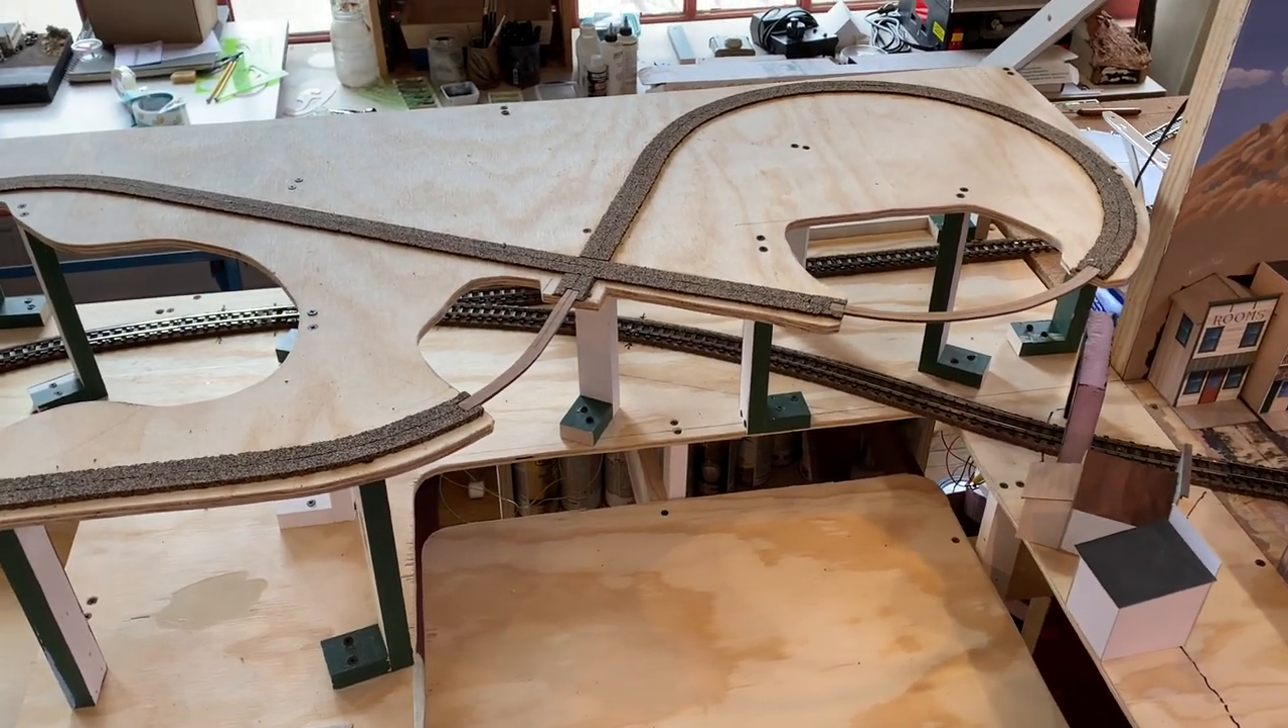And here's how the upper deck looks with the cork roadbed in and those thumbtacks removed.